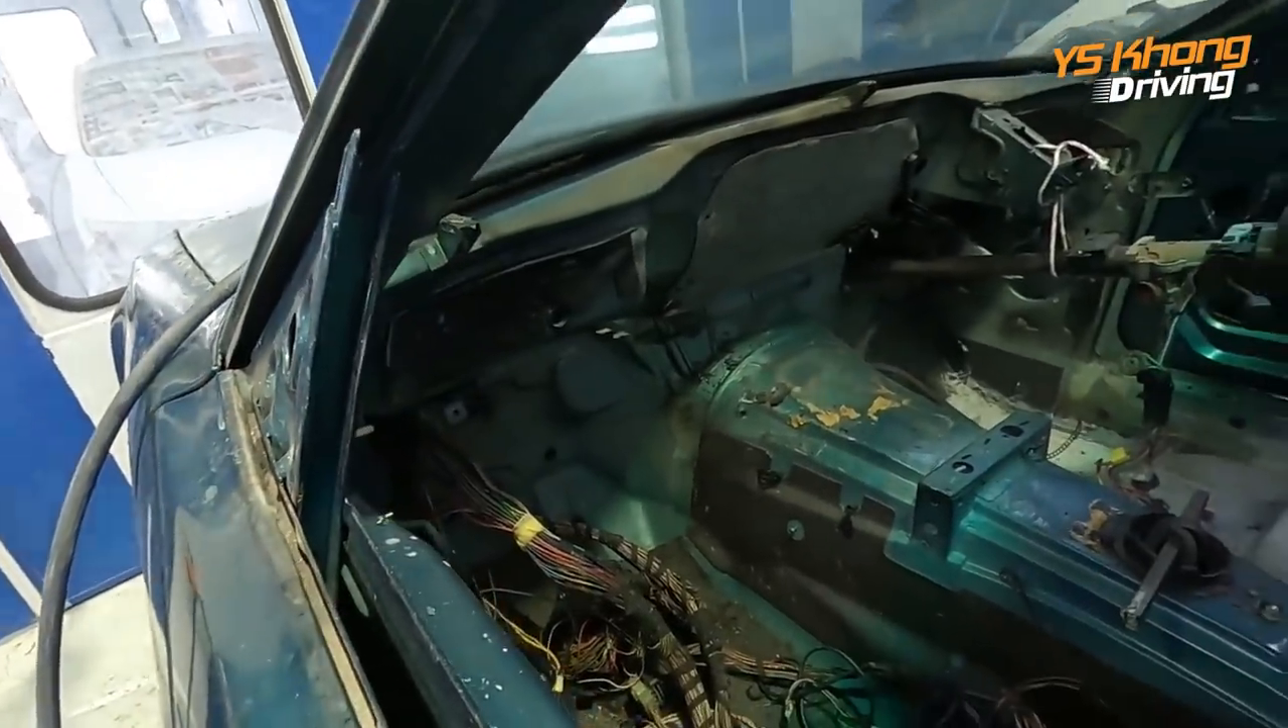The dashboard has been taken out.